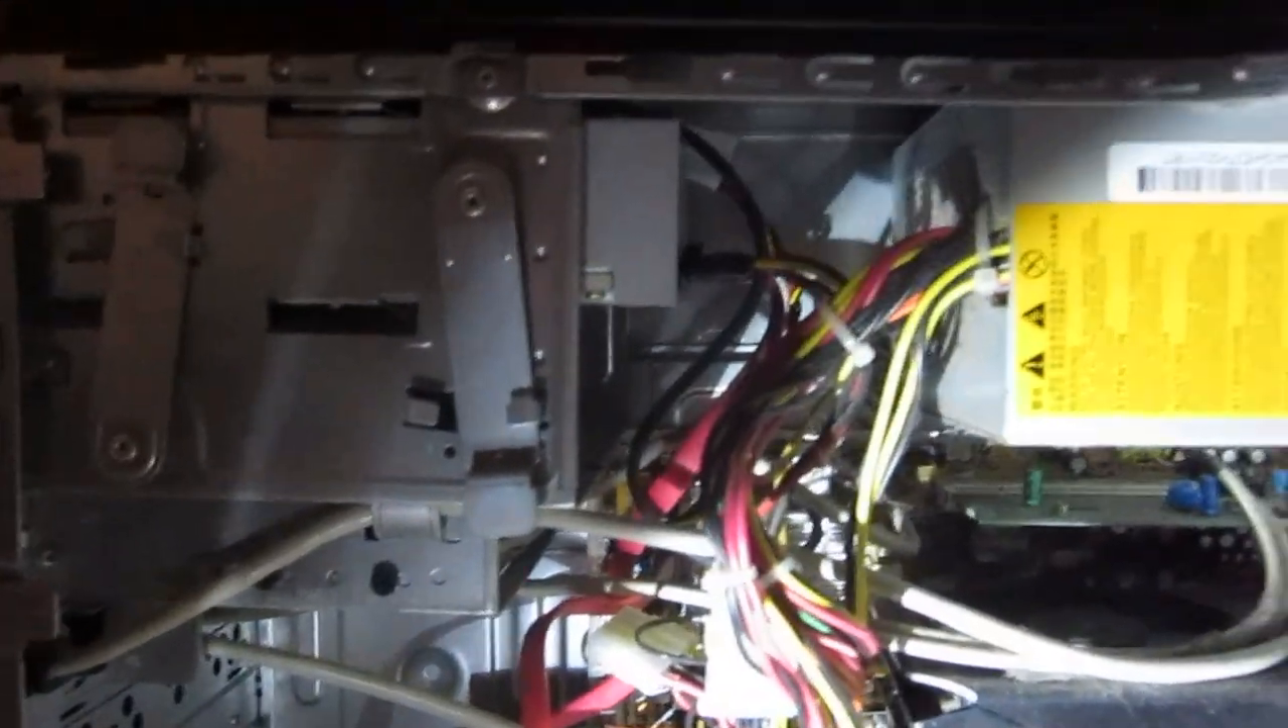I have the side panel removed here.